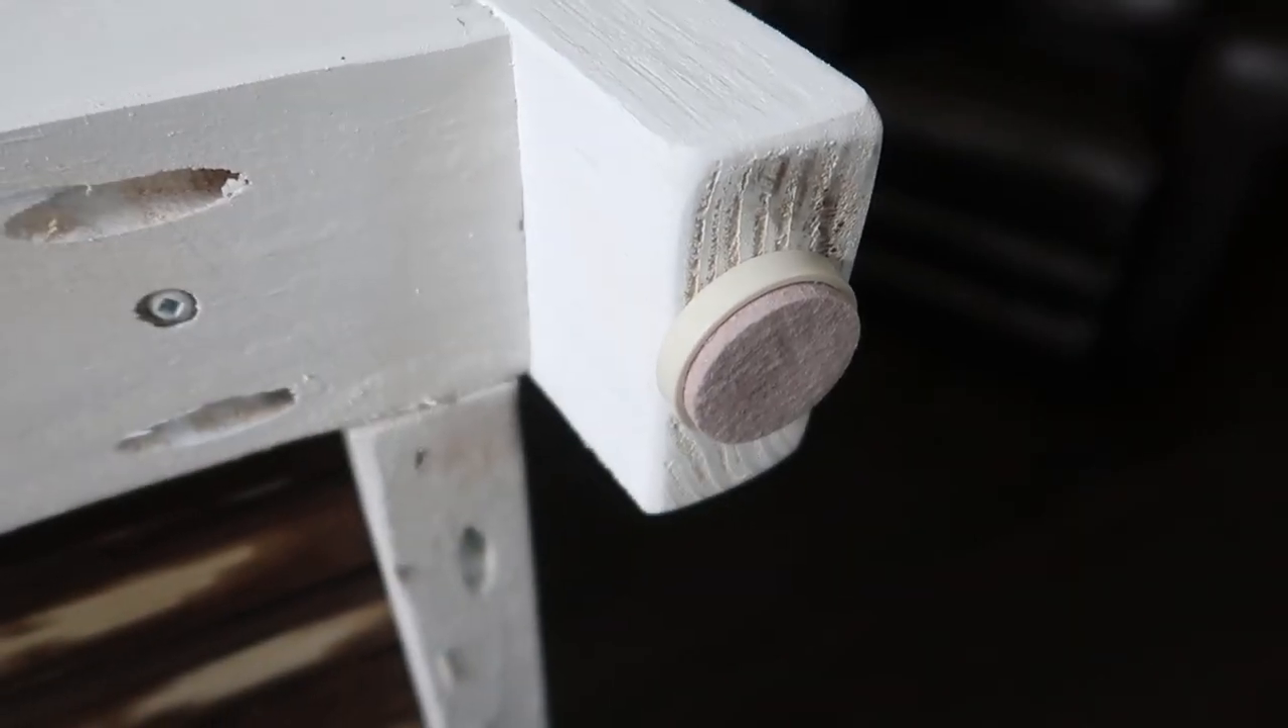With that being said, I also went ahead and added some feet to the bottom of the coffee table.